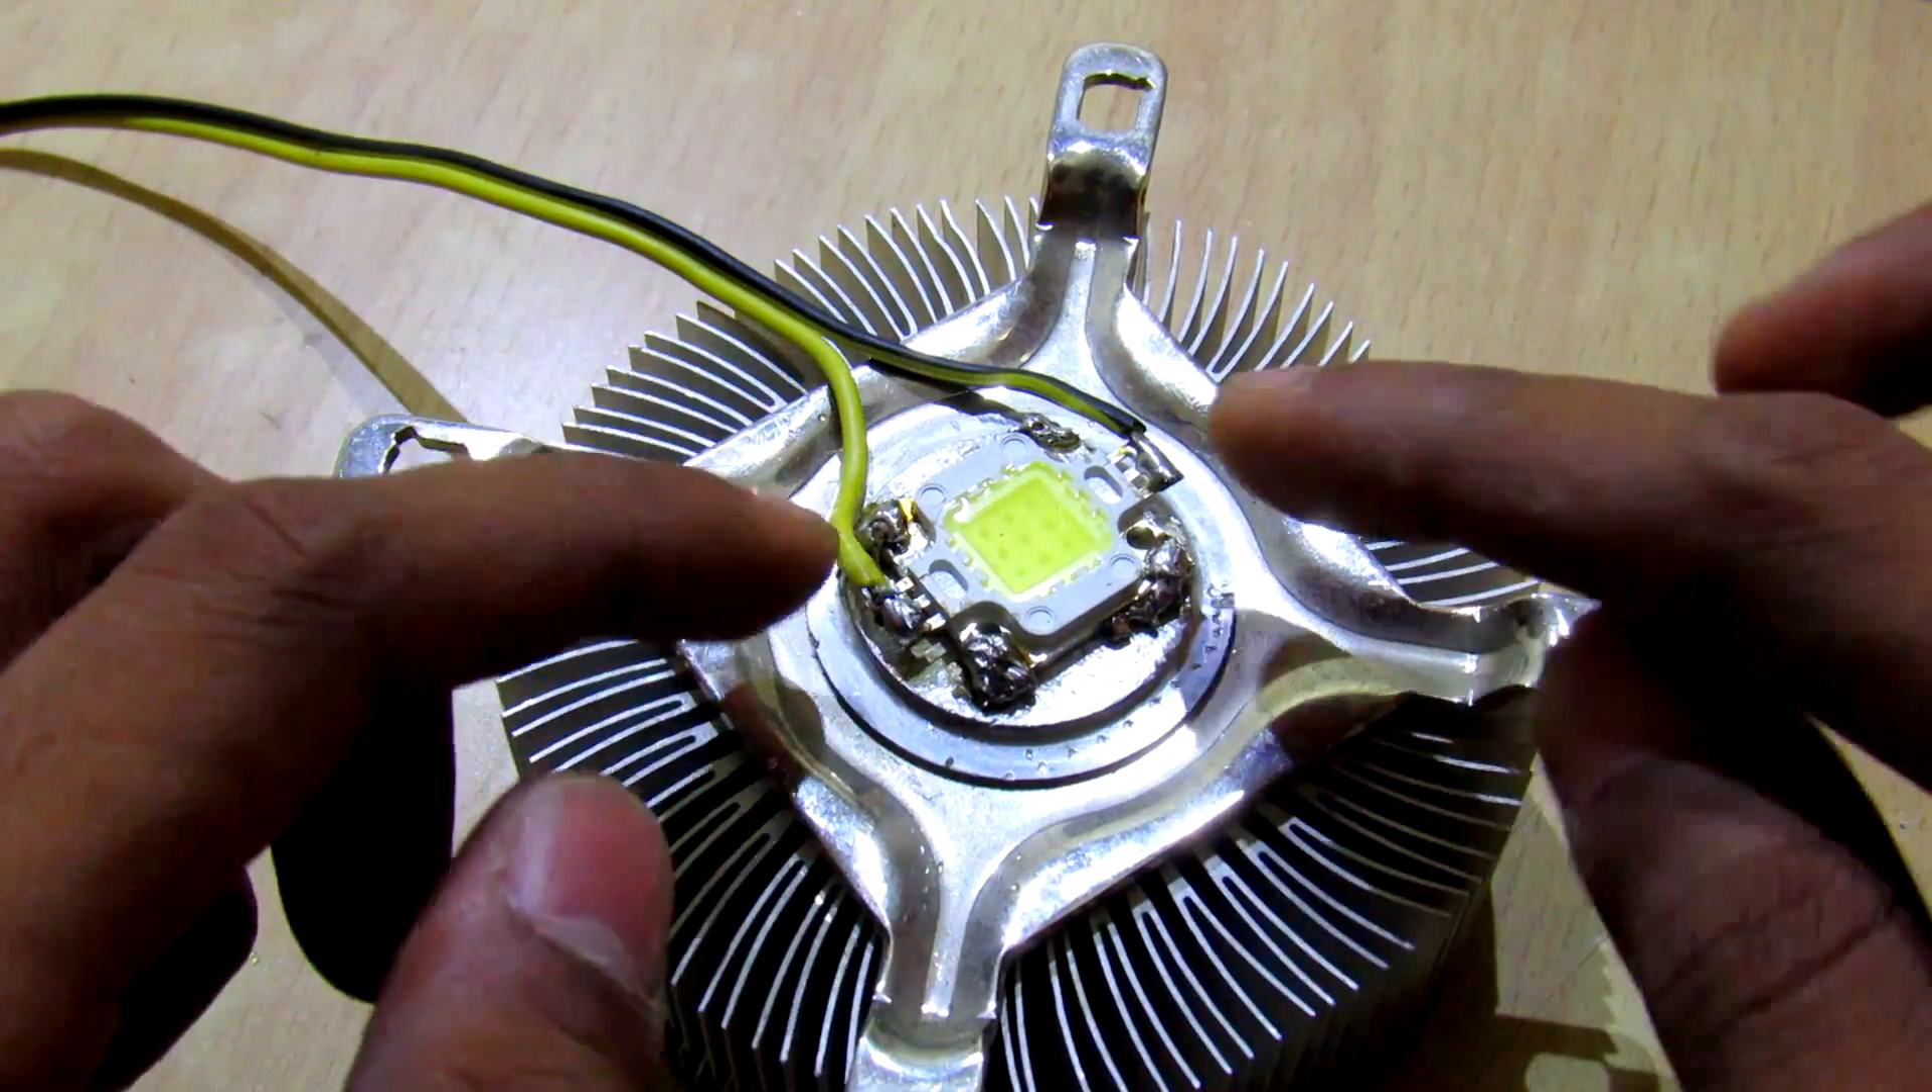Okay friends so we completed all the solderings at the four sides and soldered the pins out and let's see how it will perform.